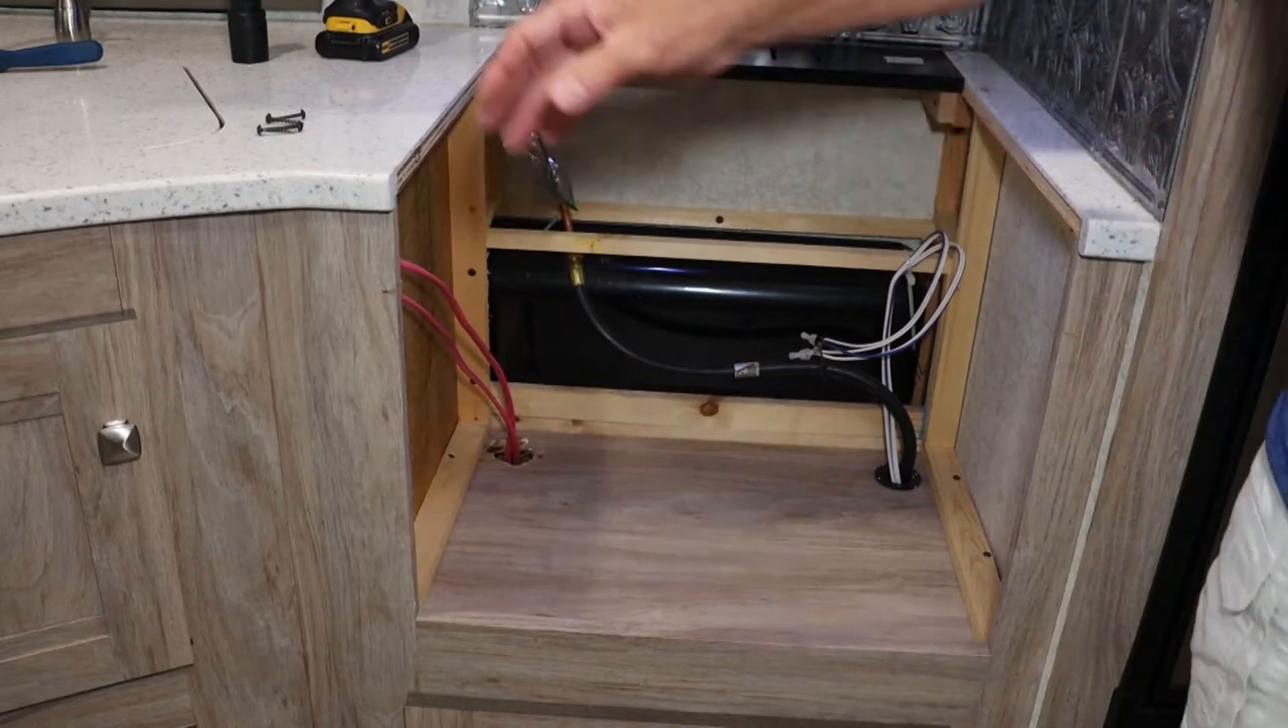Okay guys we got that oven out of there.